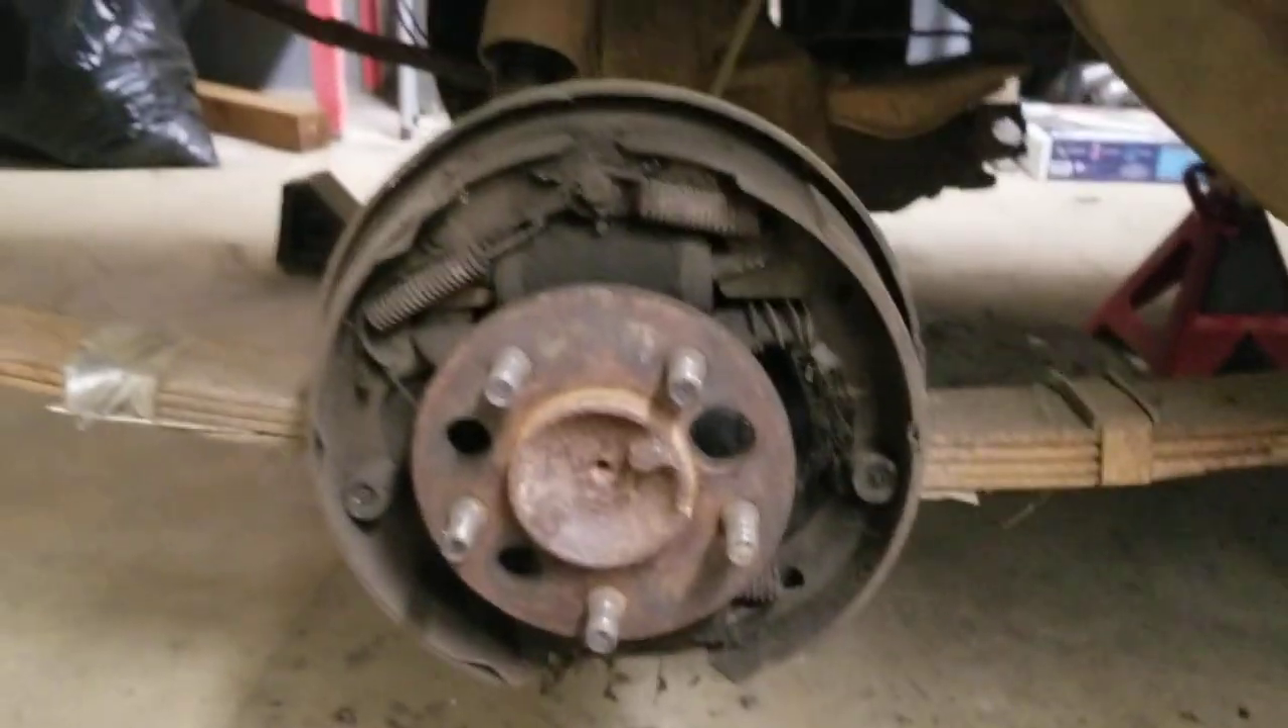All right, so there you go. Brake drum is off.